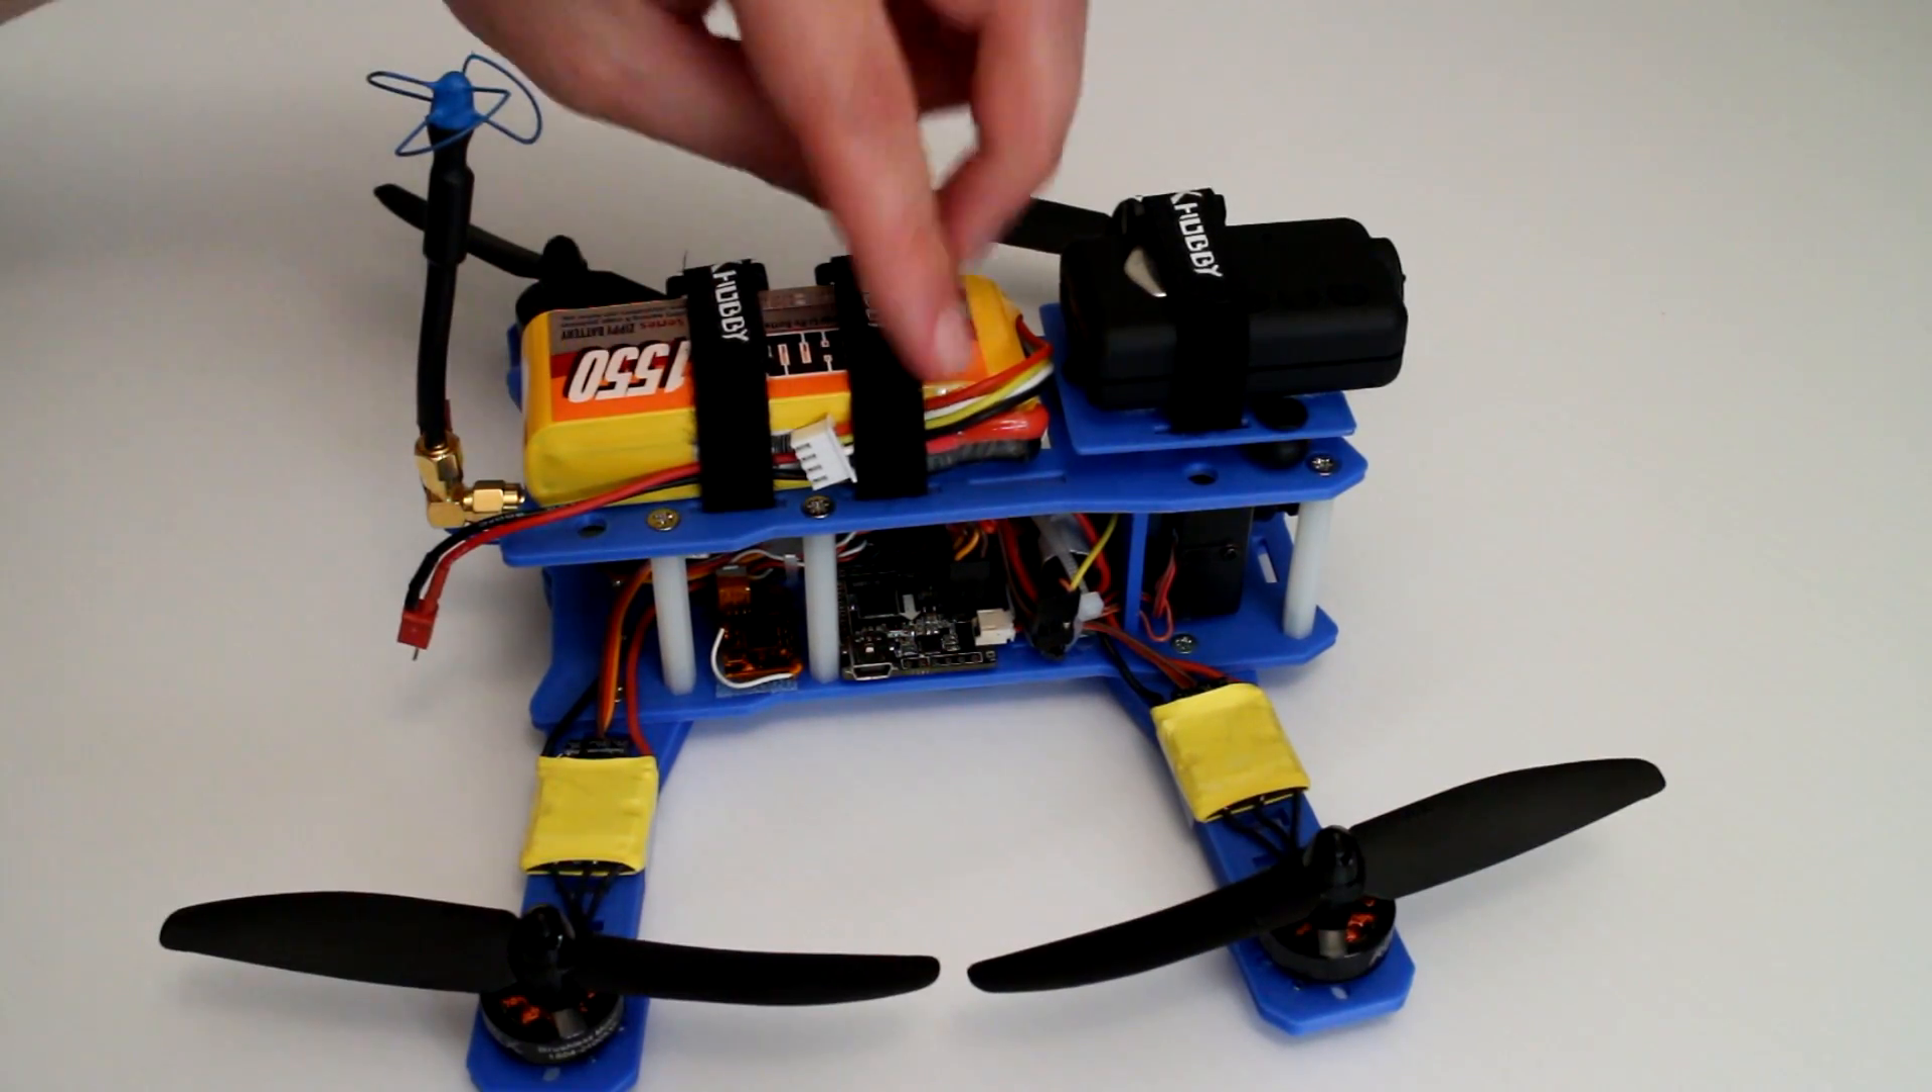We have the battery sitting on the top of the frame and strapped in with these Velcro straps.